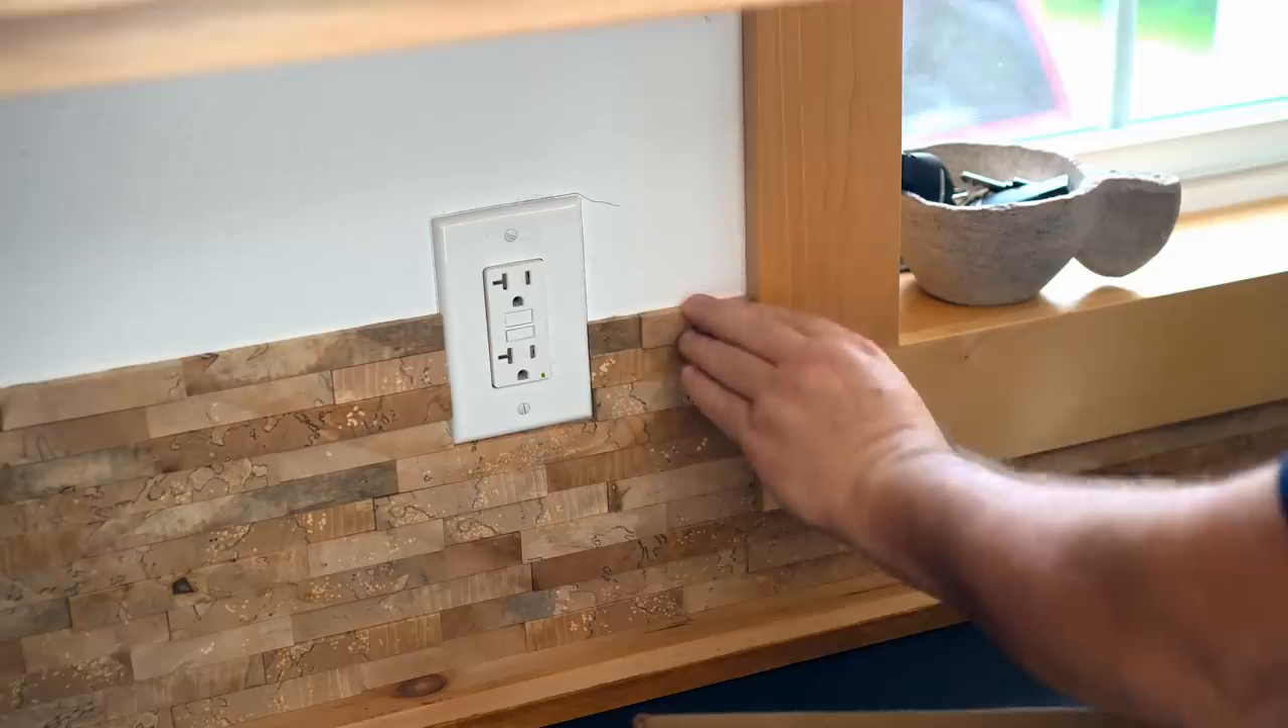Here you can see the outlet plate is back in place and I'm fitting the blocks around it.